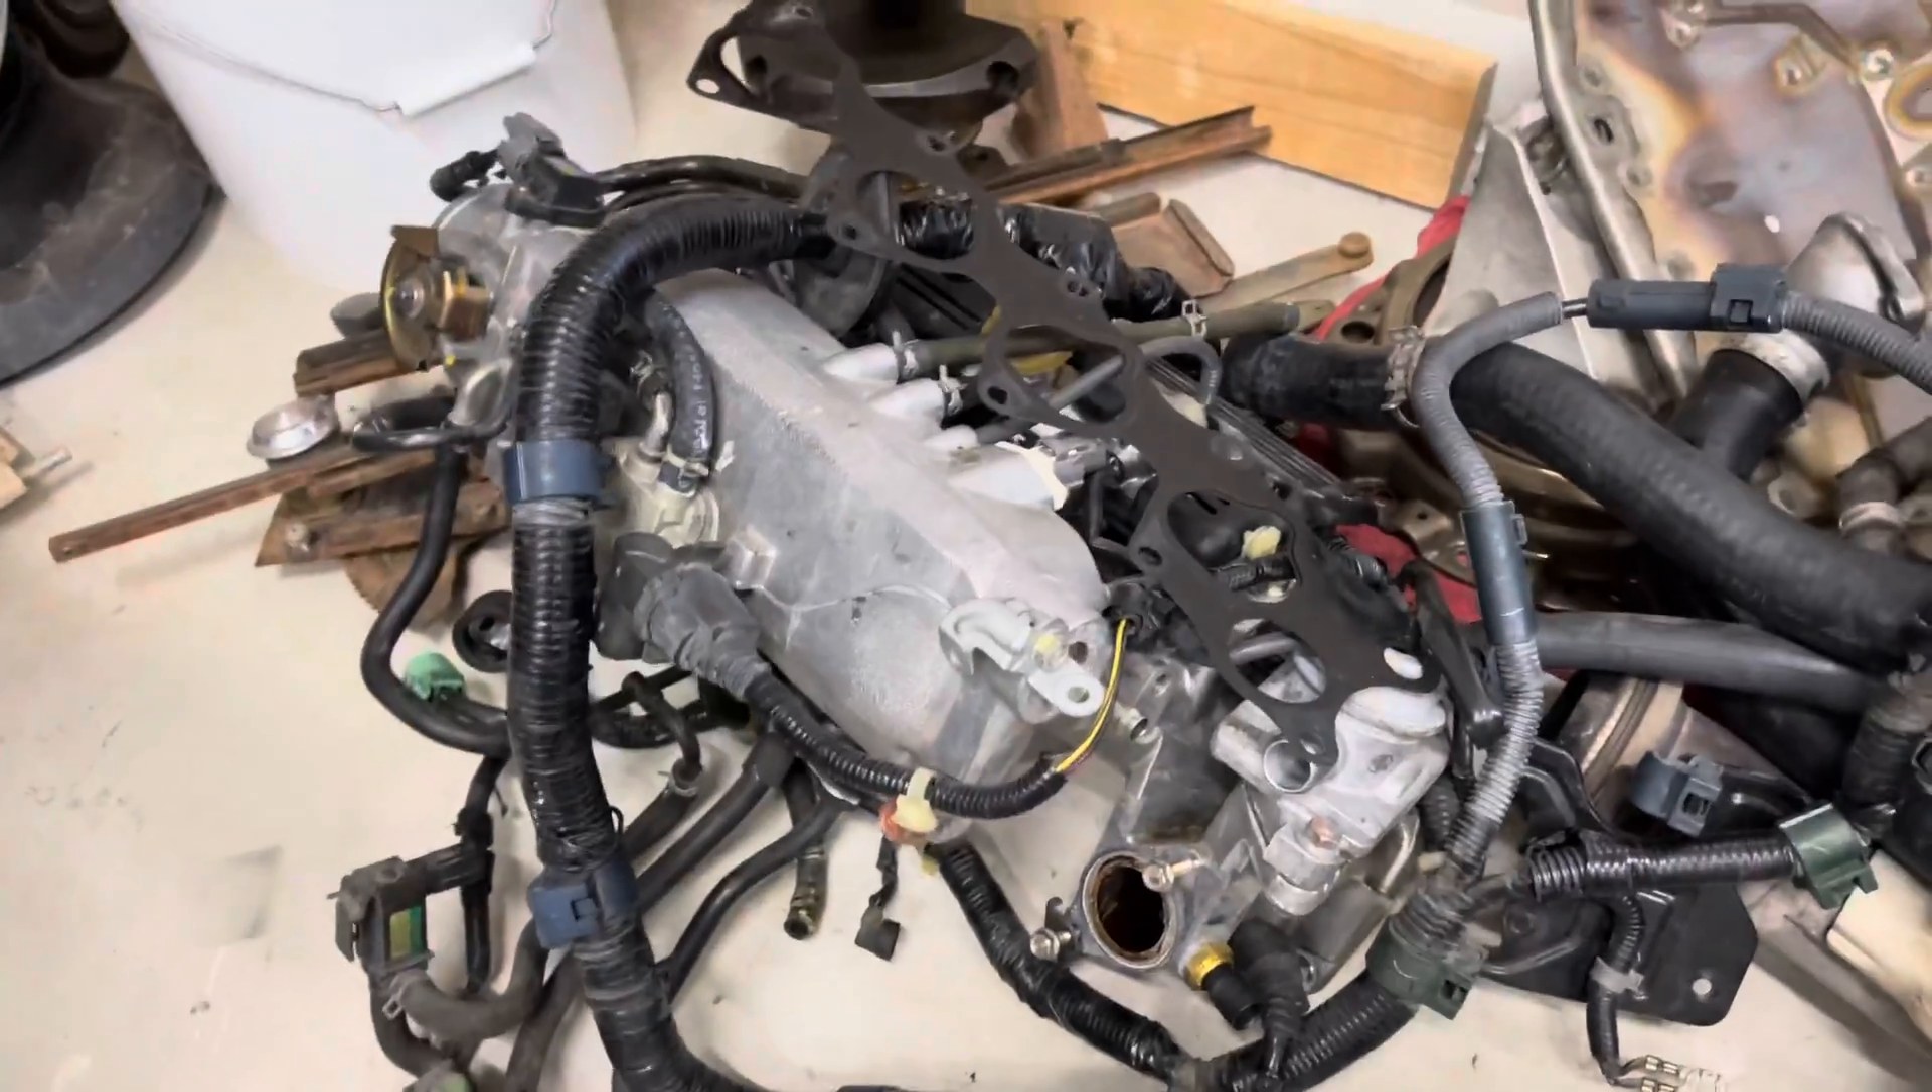Here's my stack of parts and as you can see i pretty much left the intake manifold complete with all the hose assemblies and everything else.